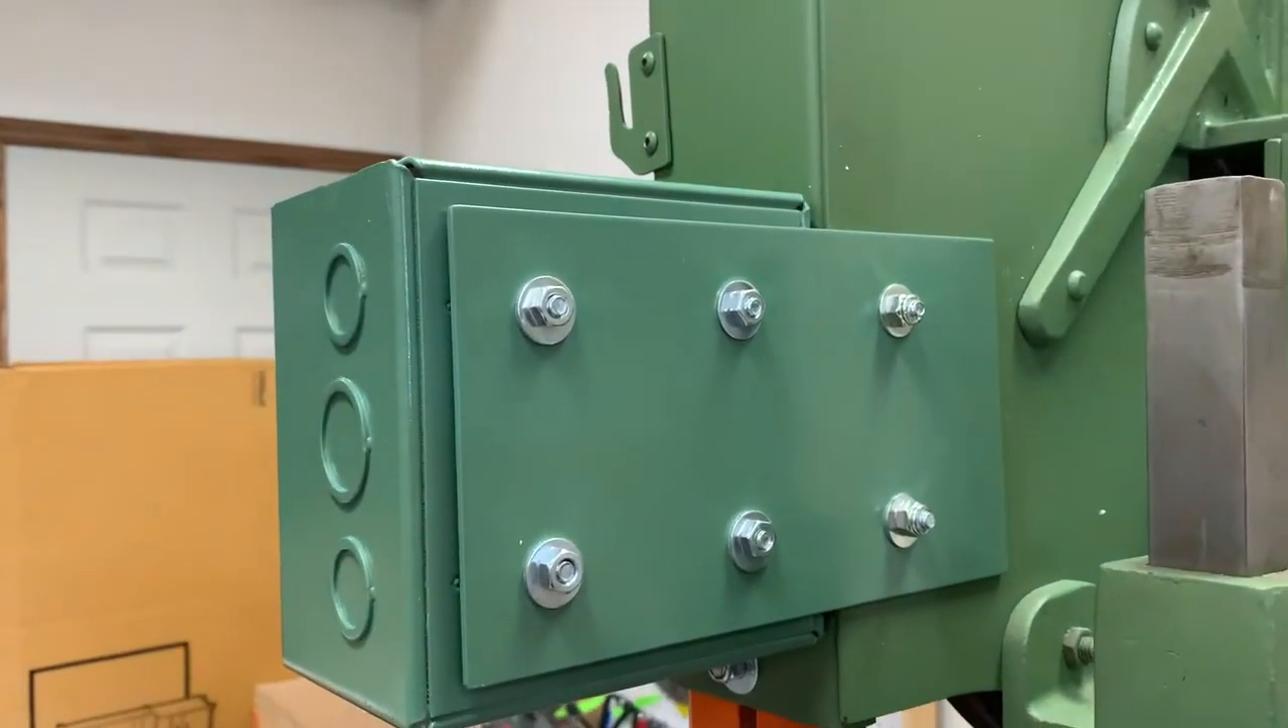I've mounted our controls box to the top of the saw you can see the the bolts that i drilled through the head and our piece of steel plate so that's ready to go.